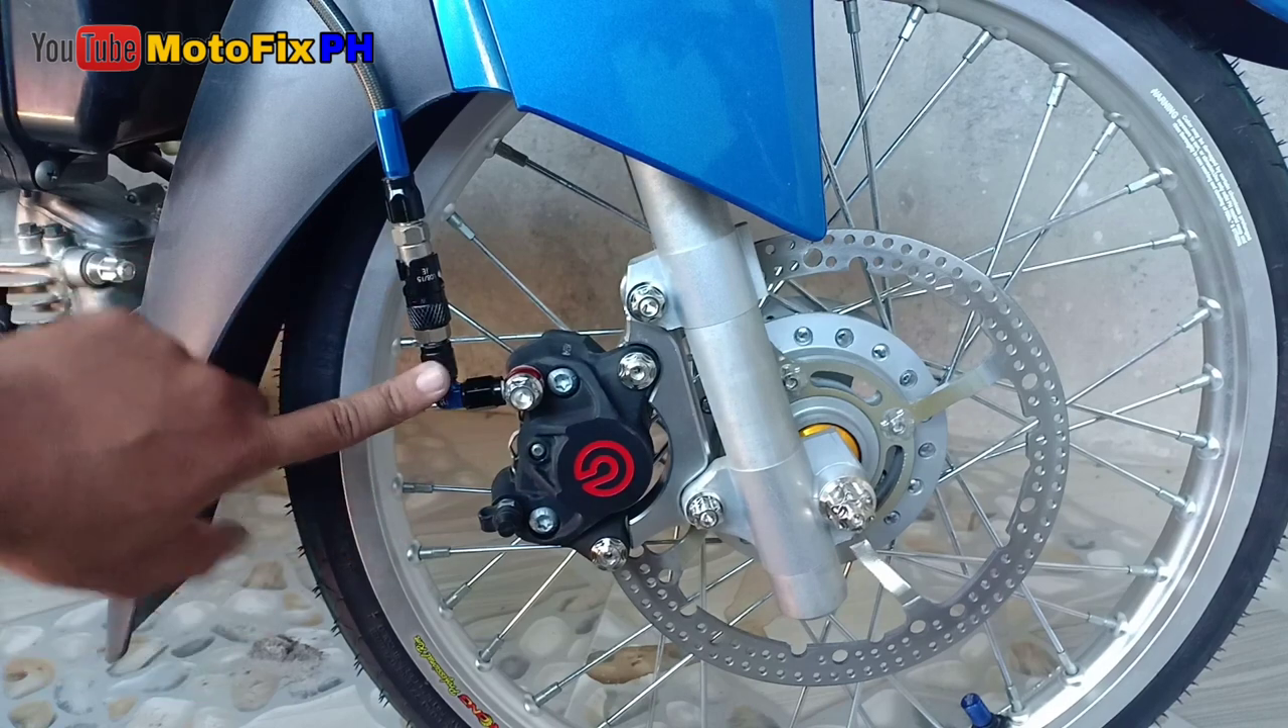So, ayan mga boss, na-install na natin yung brake hose na quick release na Swiss.